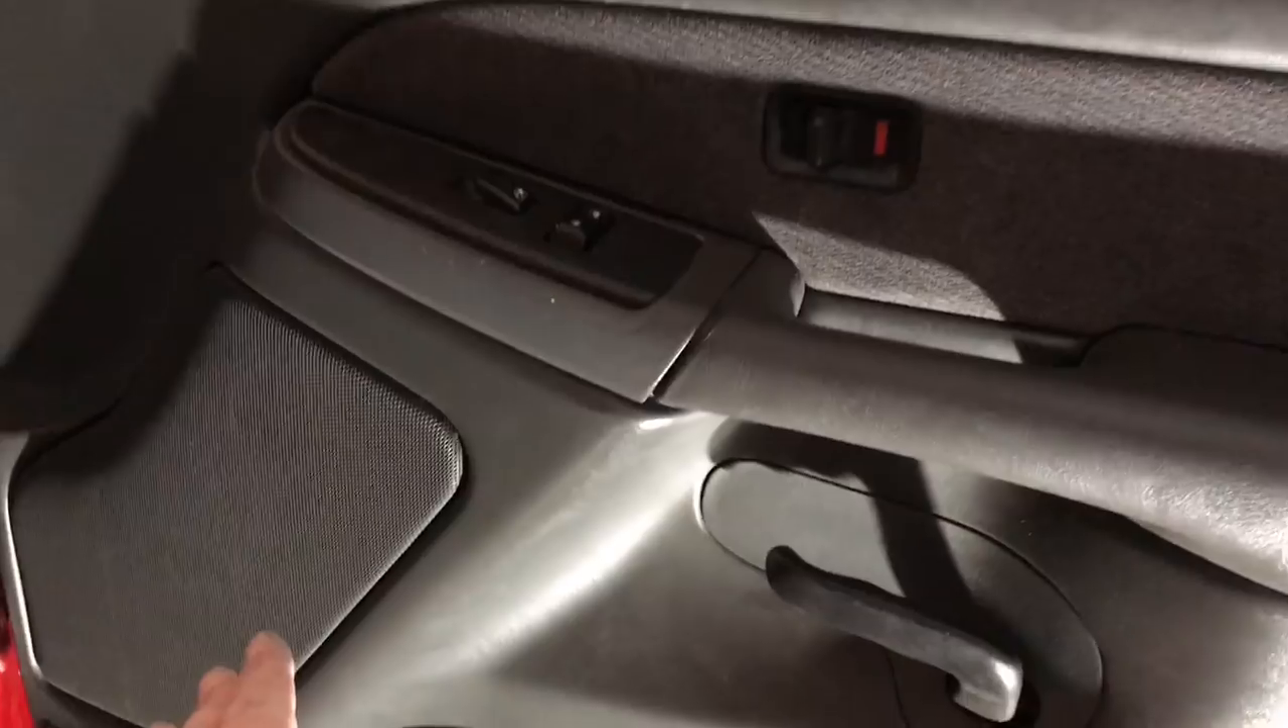Okay door panels all back on all back together just in a reverse order.